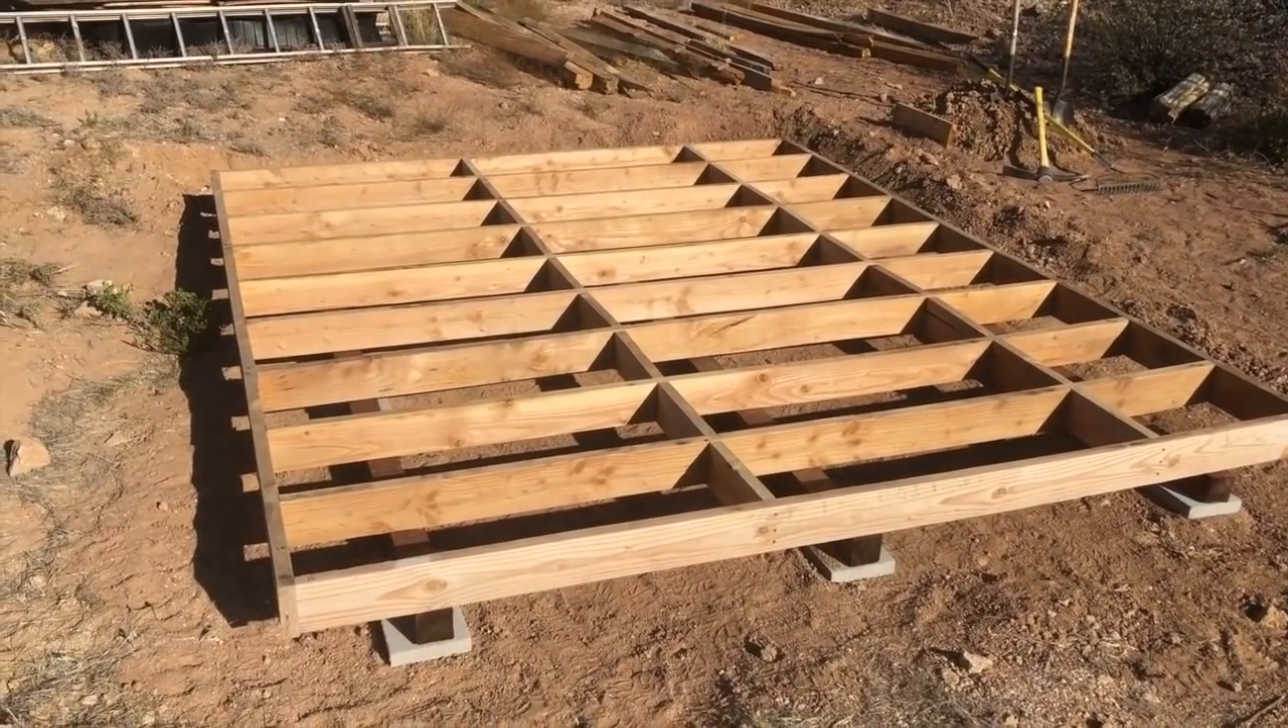So here we are with all the blocking installed. As you can see now, every piece of plywood will be supported on all edges, which it wasn't in my past example.